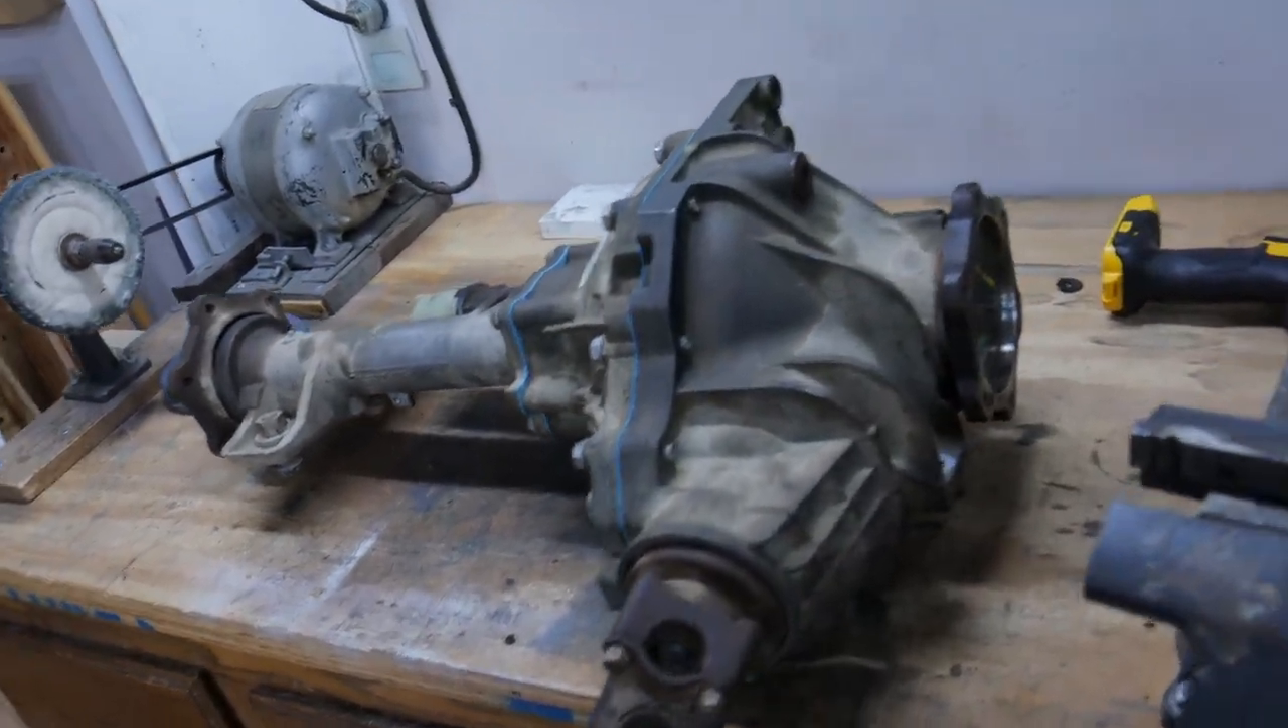So front diff is back together. Just got to get it back in the truck, do the rear.